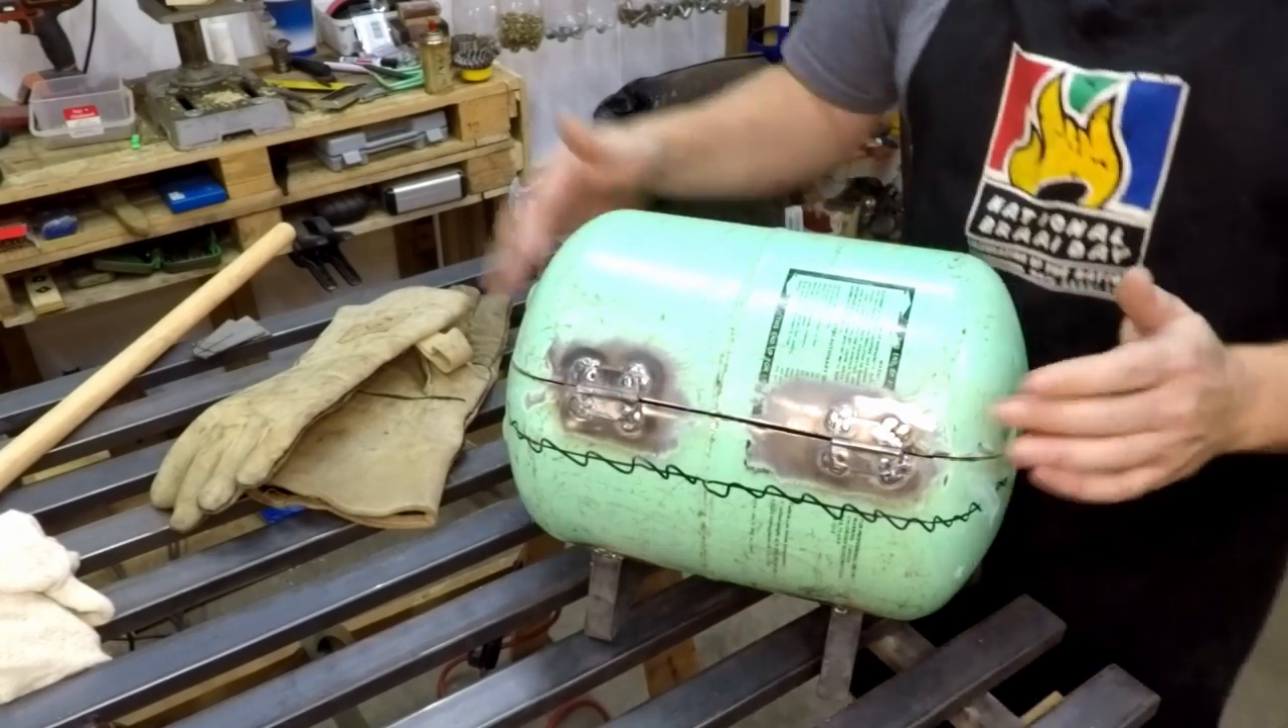I've welded the two hinges onto the lid here after I've cut the one line.